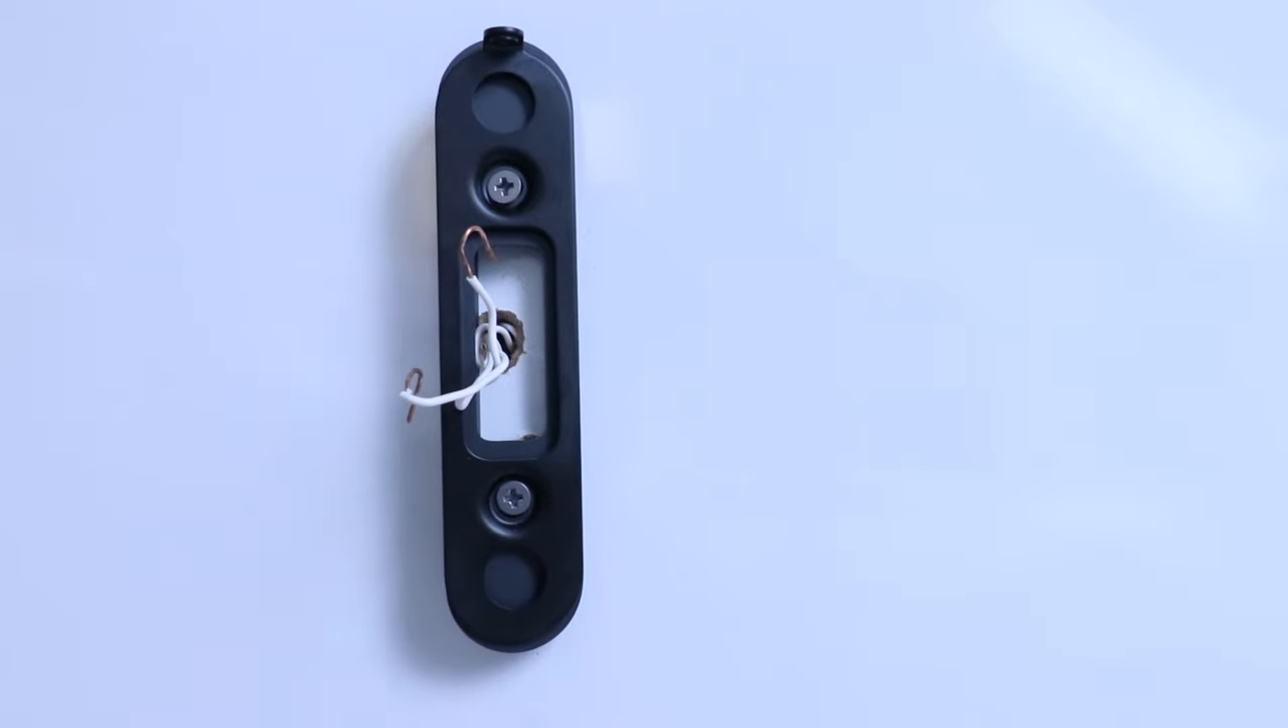Now we've got the Nest doorbell back plate and angled plate installed where we want them.